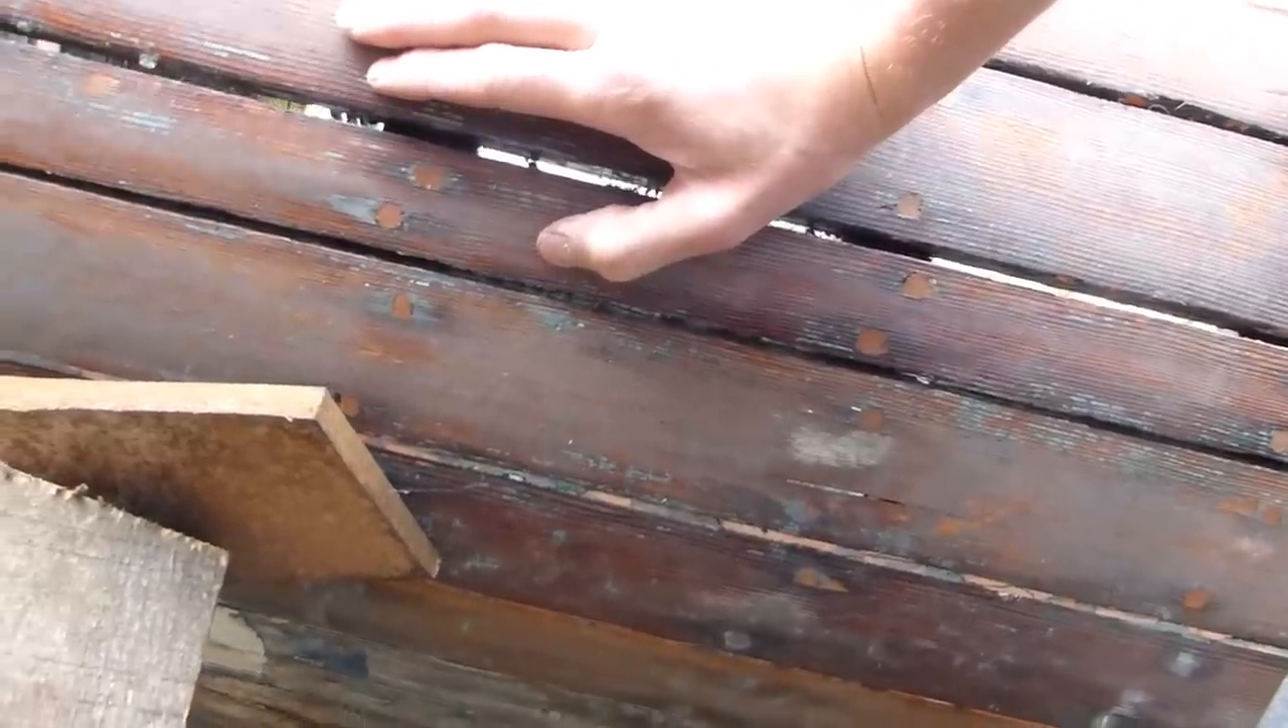And as we get towards the after side of the plank here, the gap opening up here is quite large.